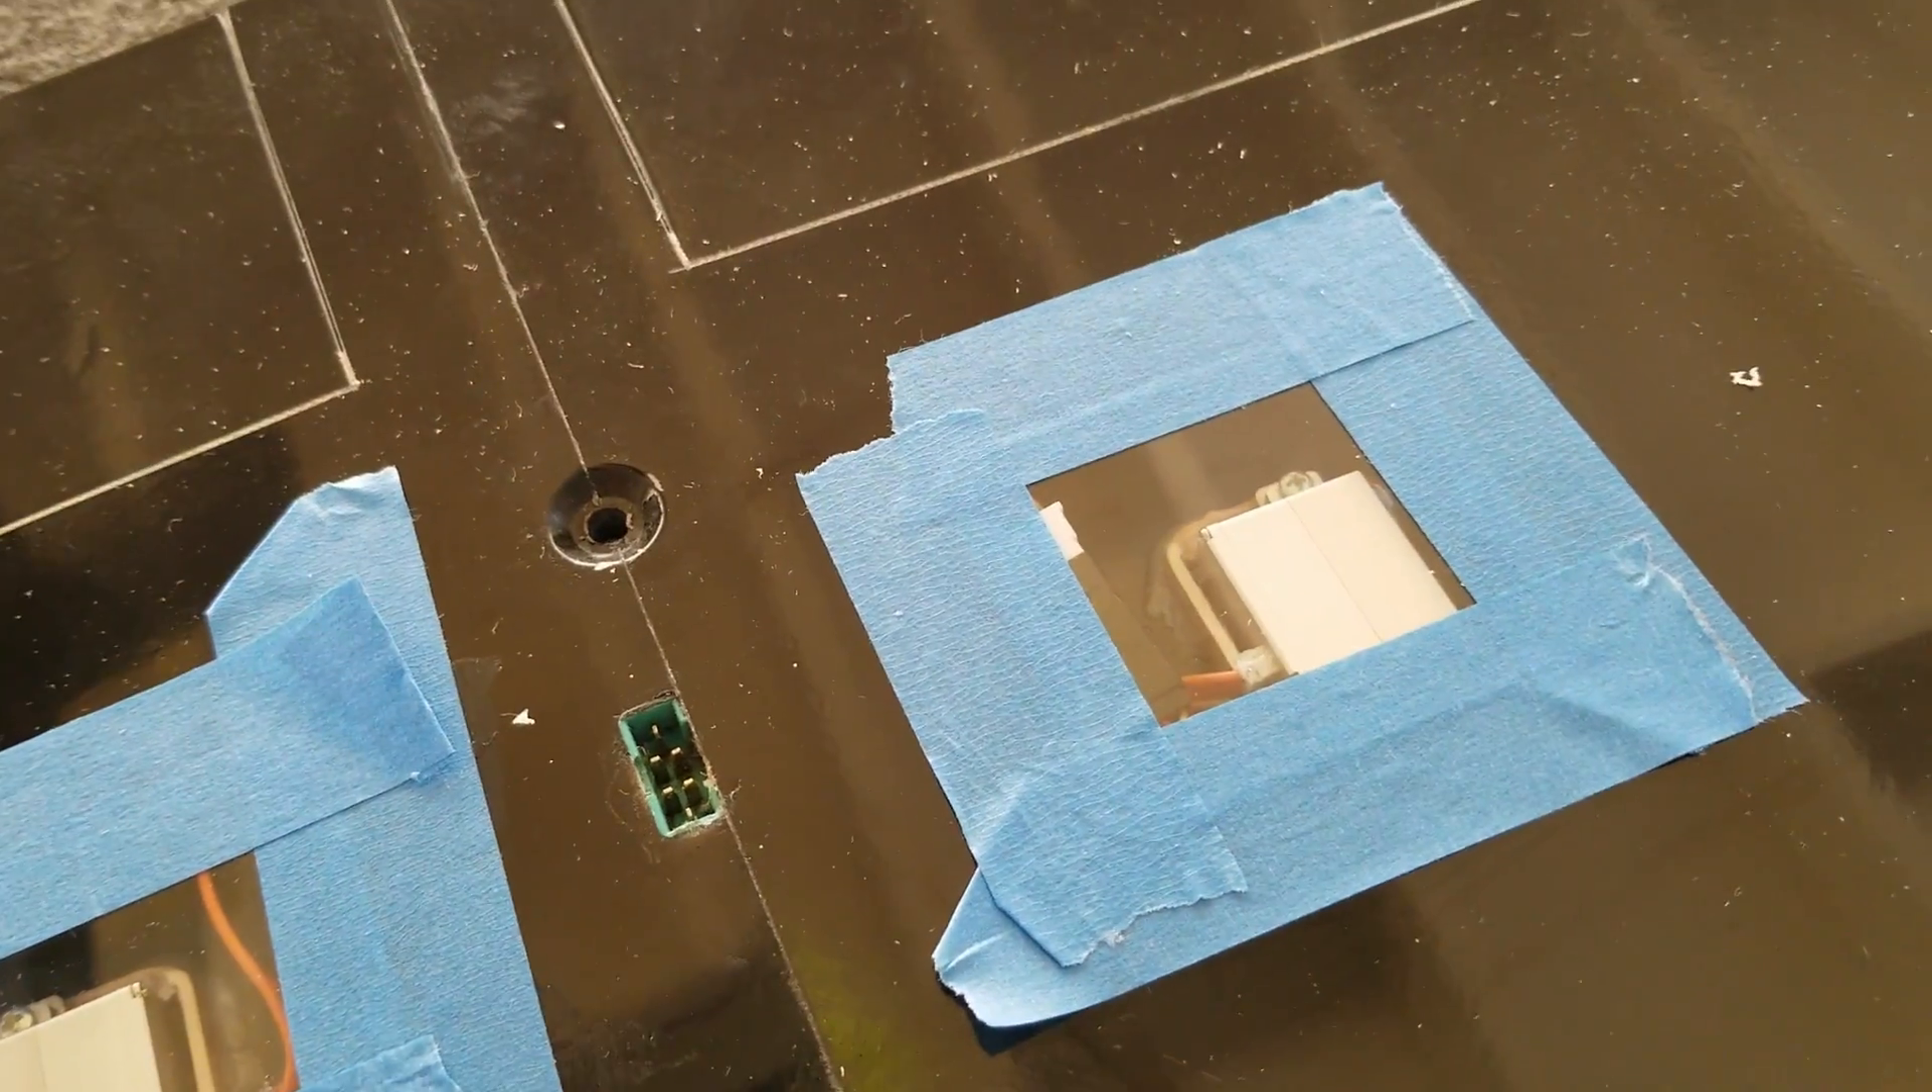So I managed to get some plastic servo covers cut and I've bonded them in place. I just used my usual canopy glue. So I put some glue around the edges and then just taped it down.